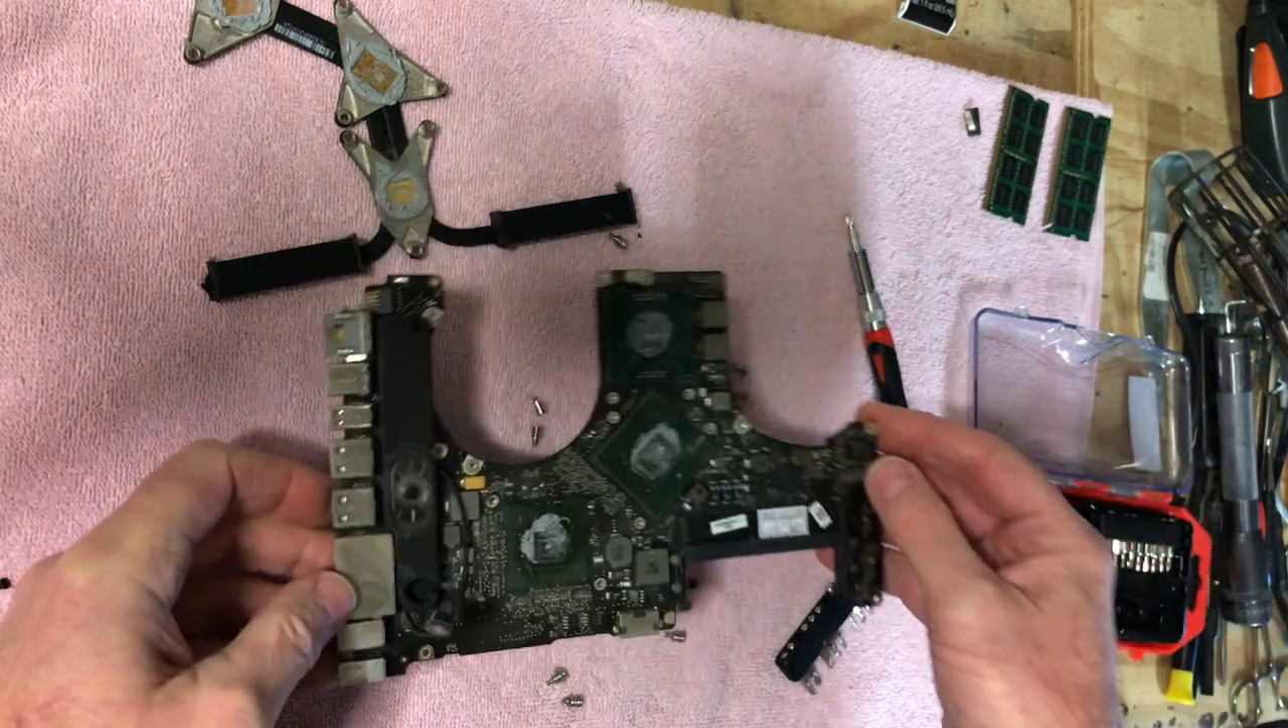But anyway, I got the motherboard out and I took the heat sink off.